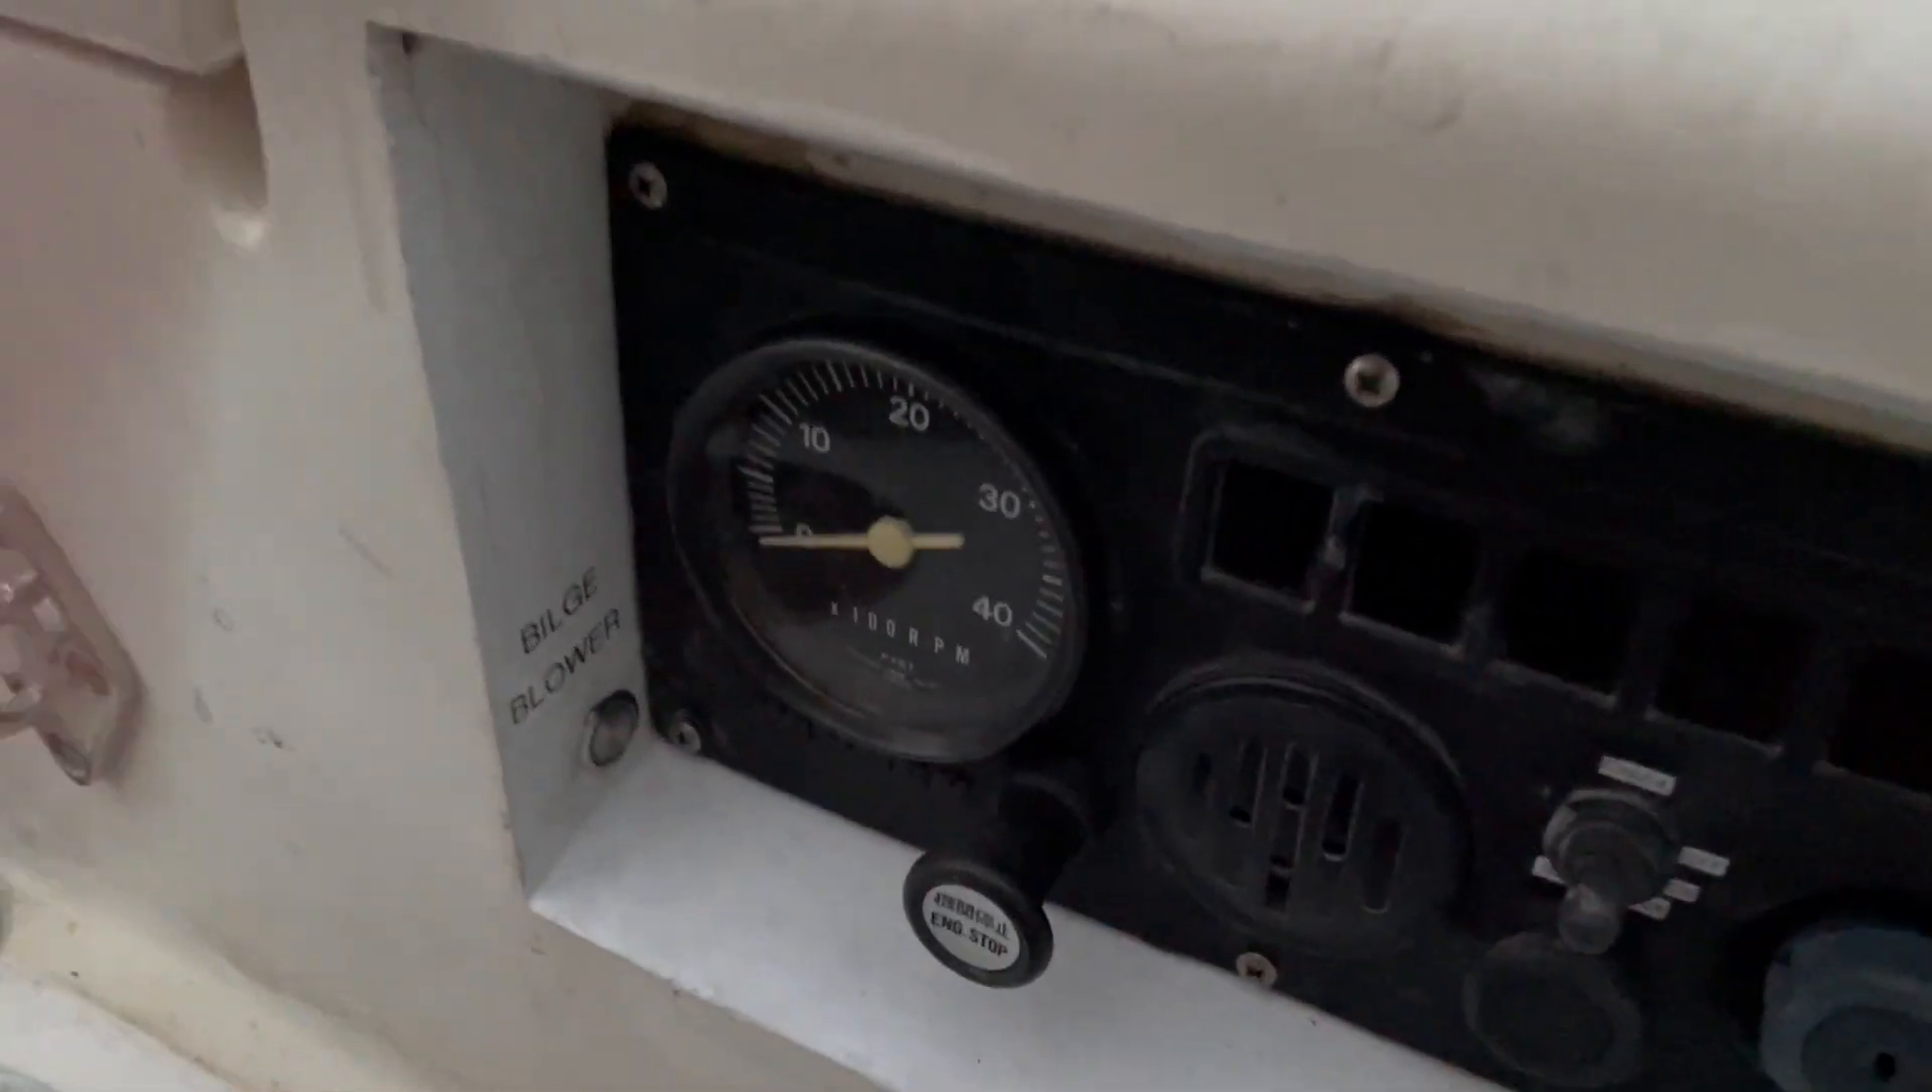Now i've got the engine panel back on.